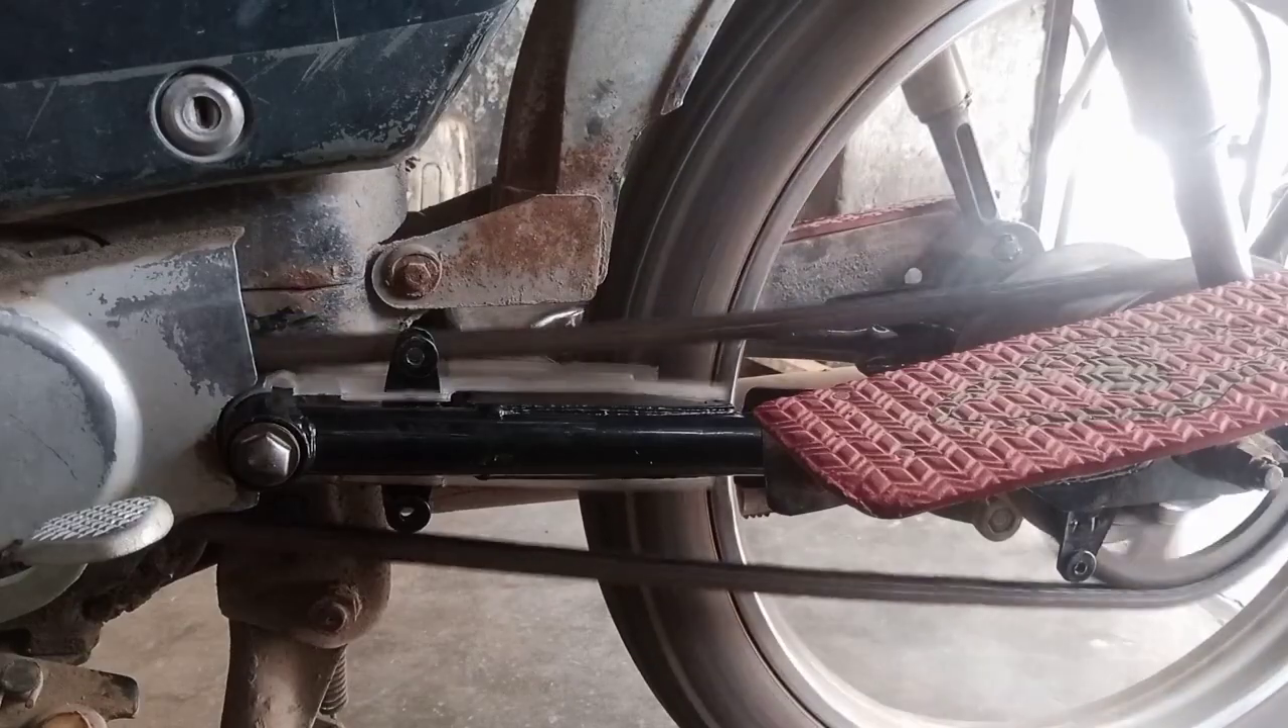ابھی ہم نے یہ ربڑ فٹ کر دی۔